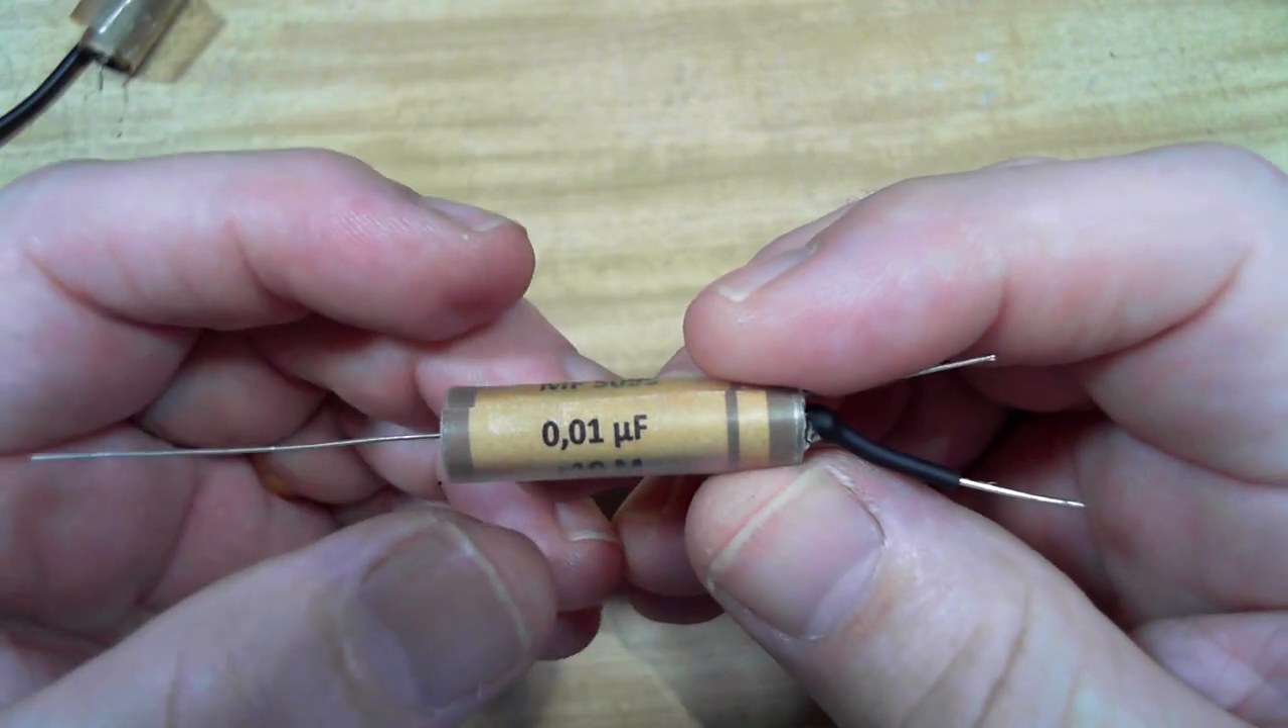I made a little label up and I've put it in heat shrink there just to let everyone know that it's what's inside the little package.